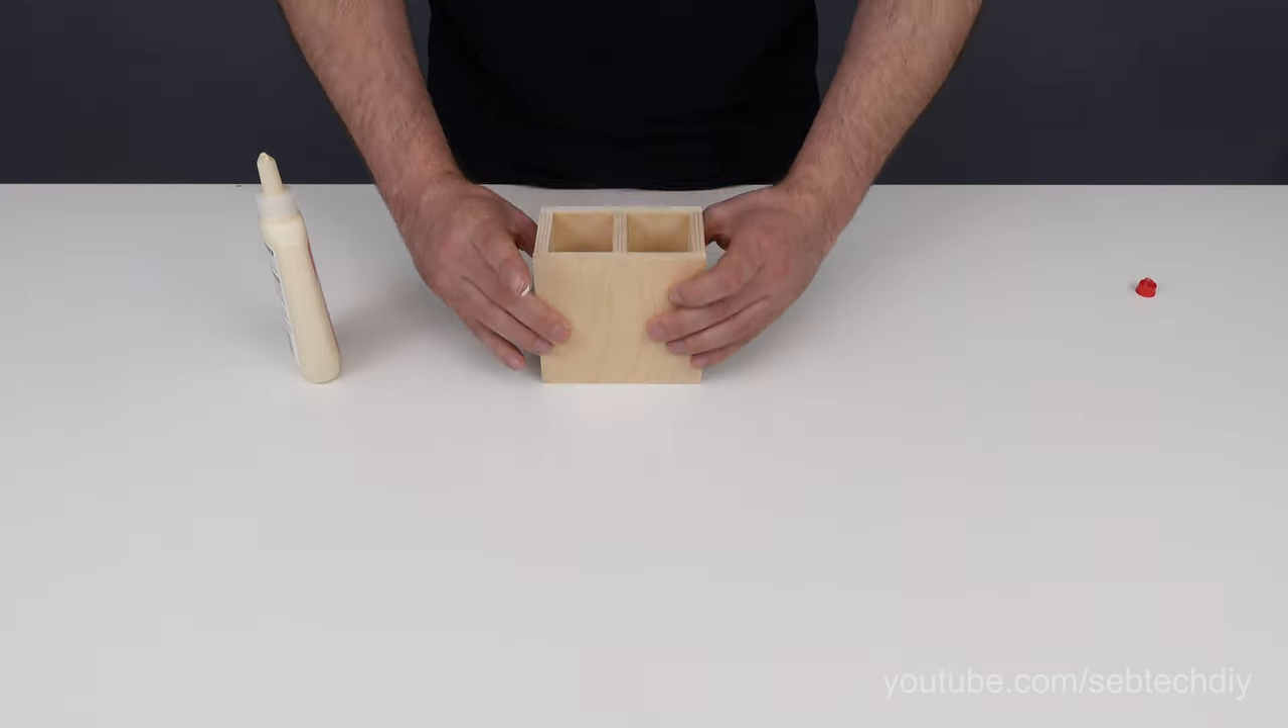And with all the pieces glued together our fourth organizer is done.